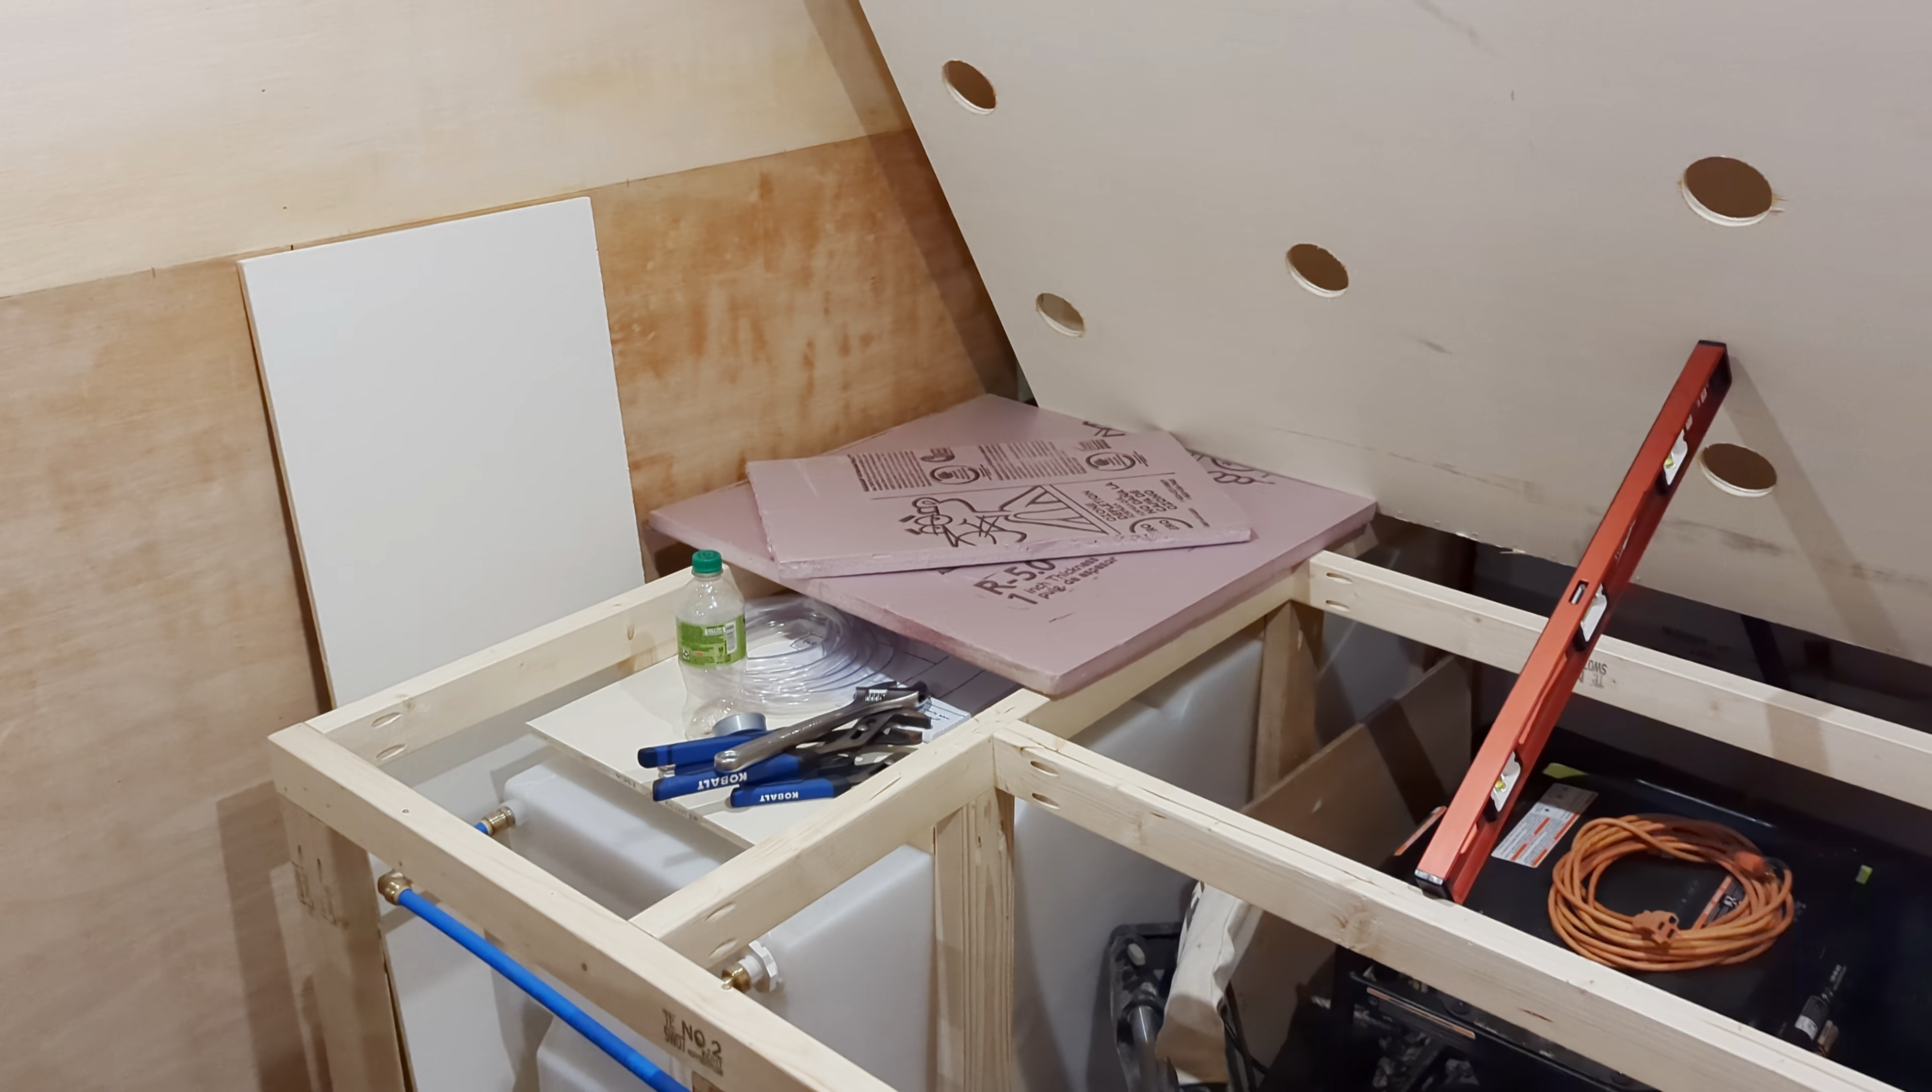We did get the bed all framed in and the 100 -gallon freshwater tank is in its permanent spot.